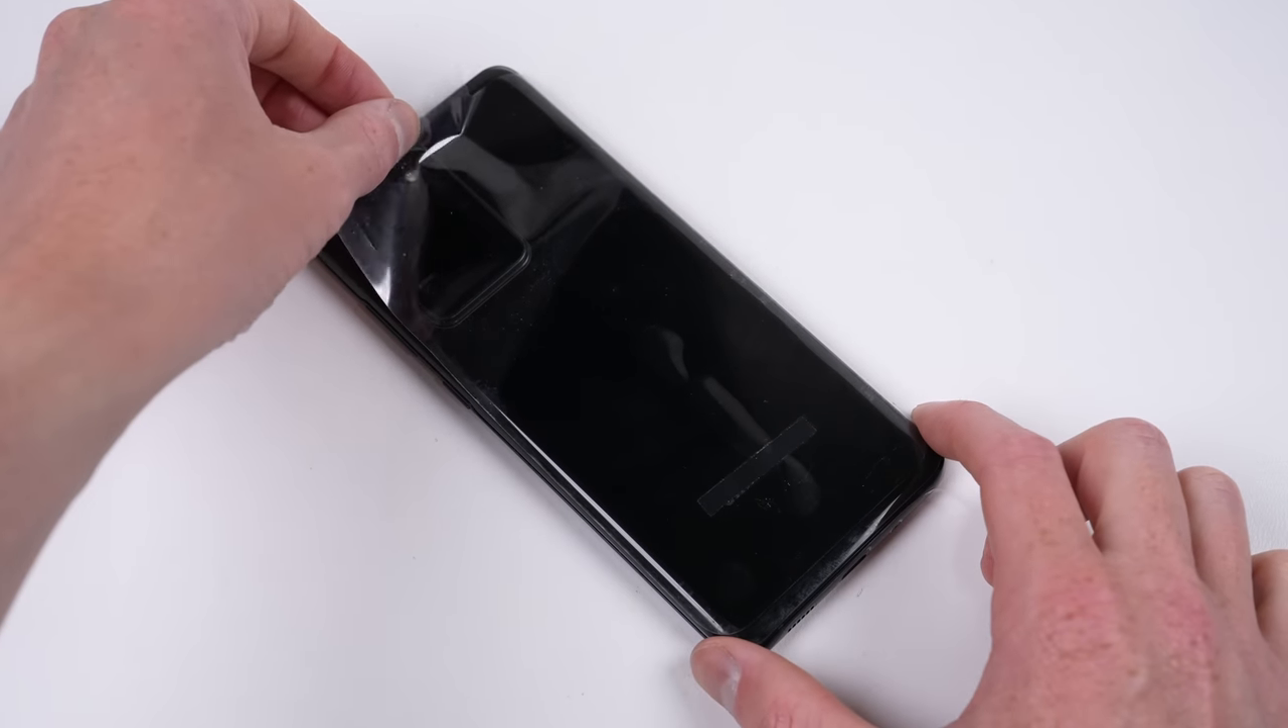Now, the last thing left to do is remove the plastic protective film.